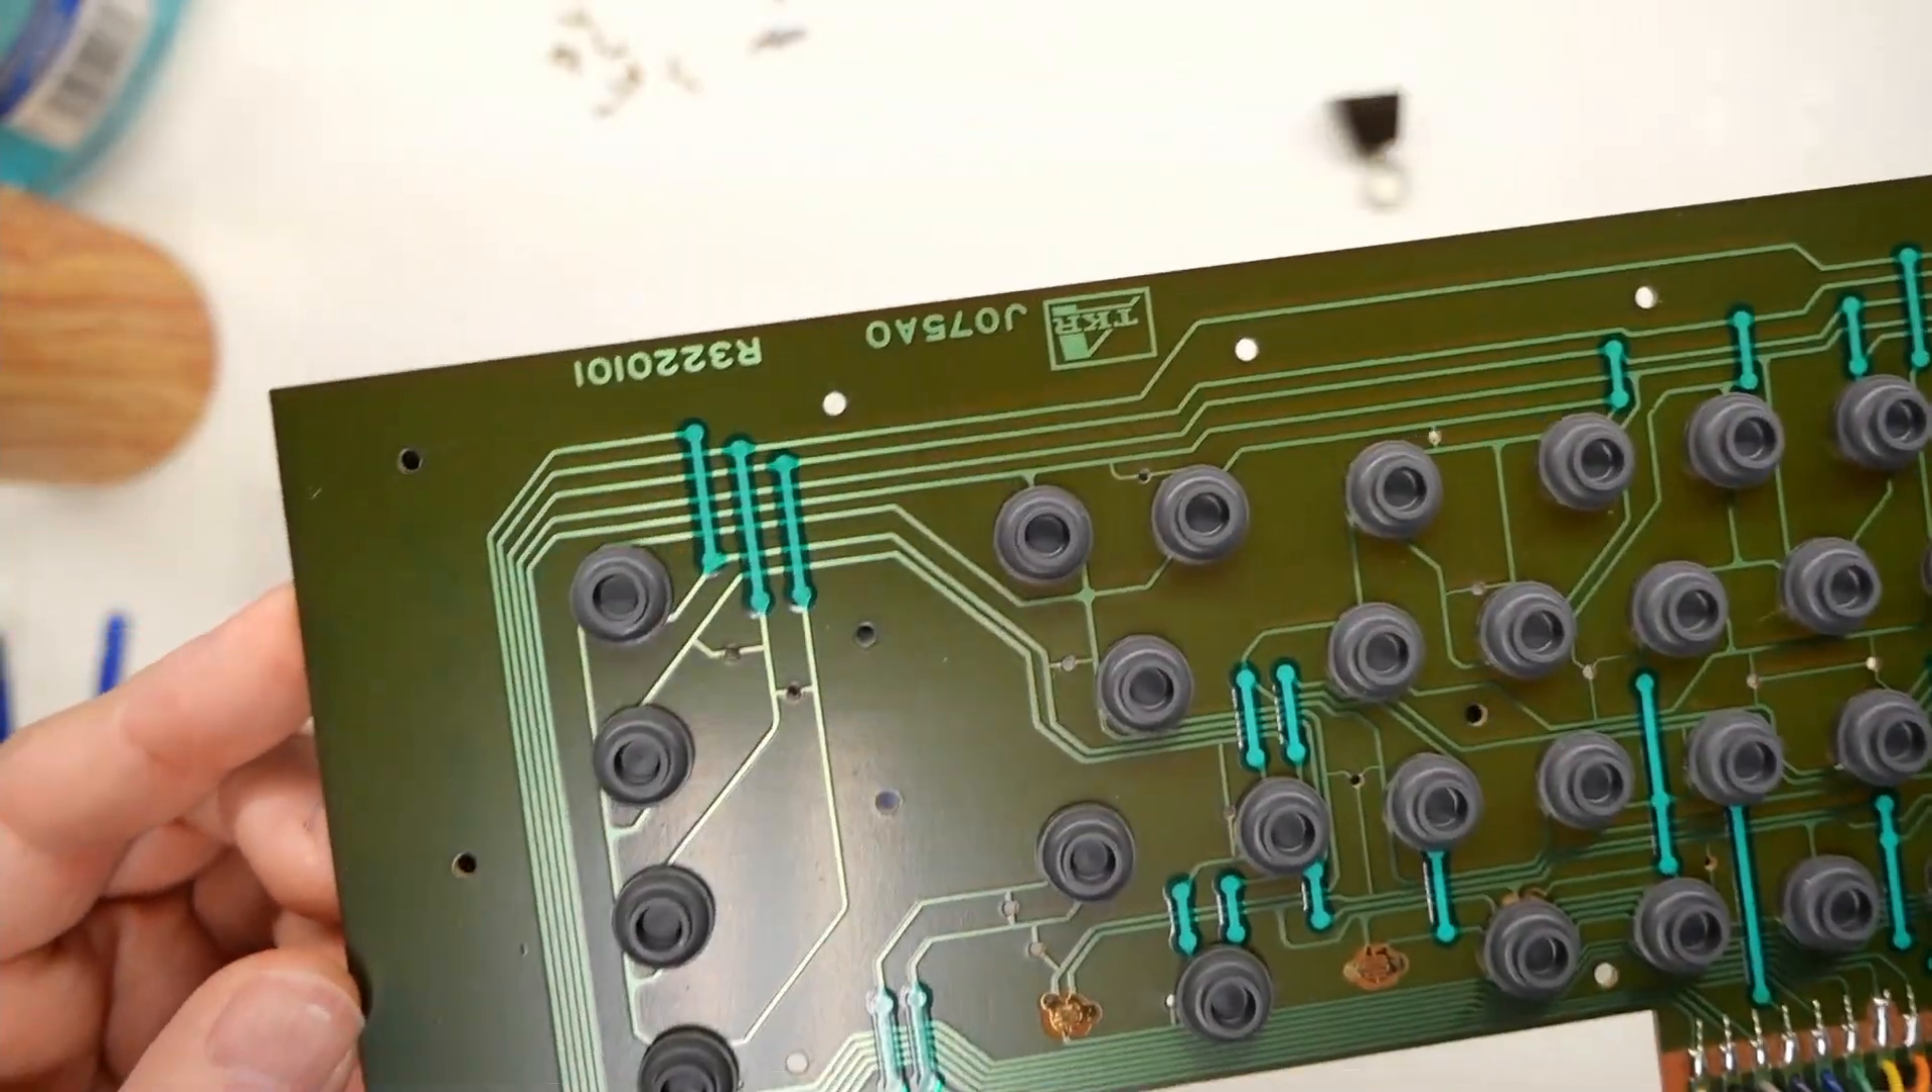The little rubber domes have stayed stuck to the PCB, but that's the PCB on a rubber dome bread bin keyboard.